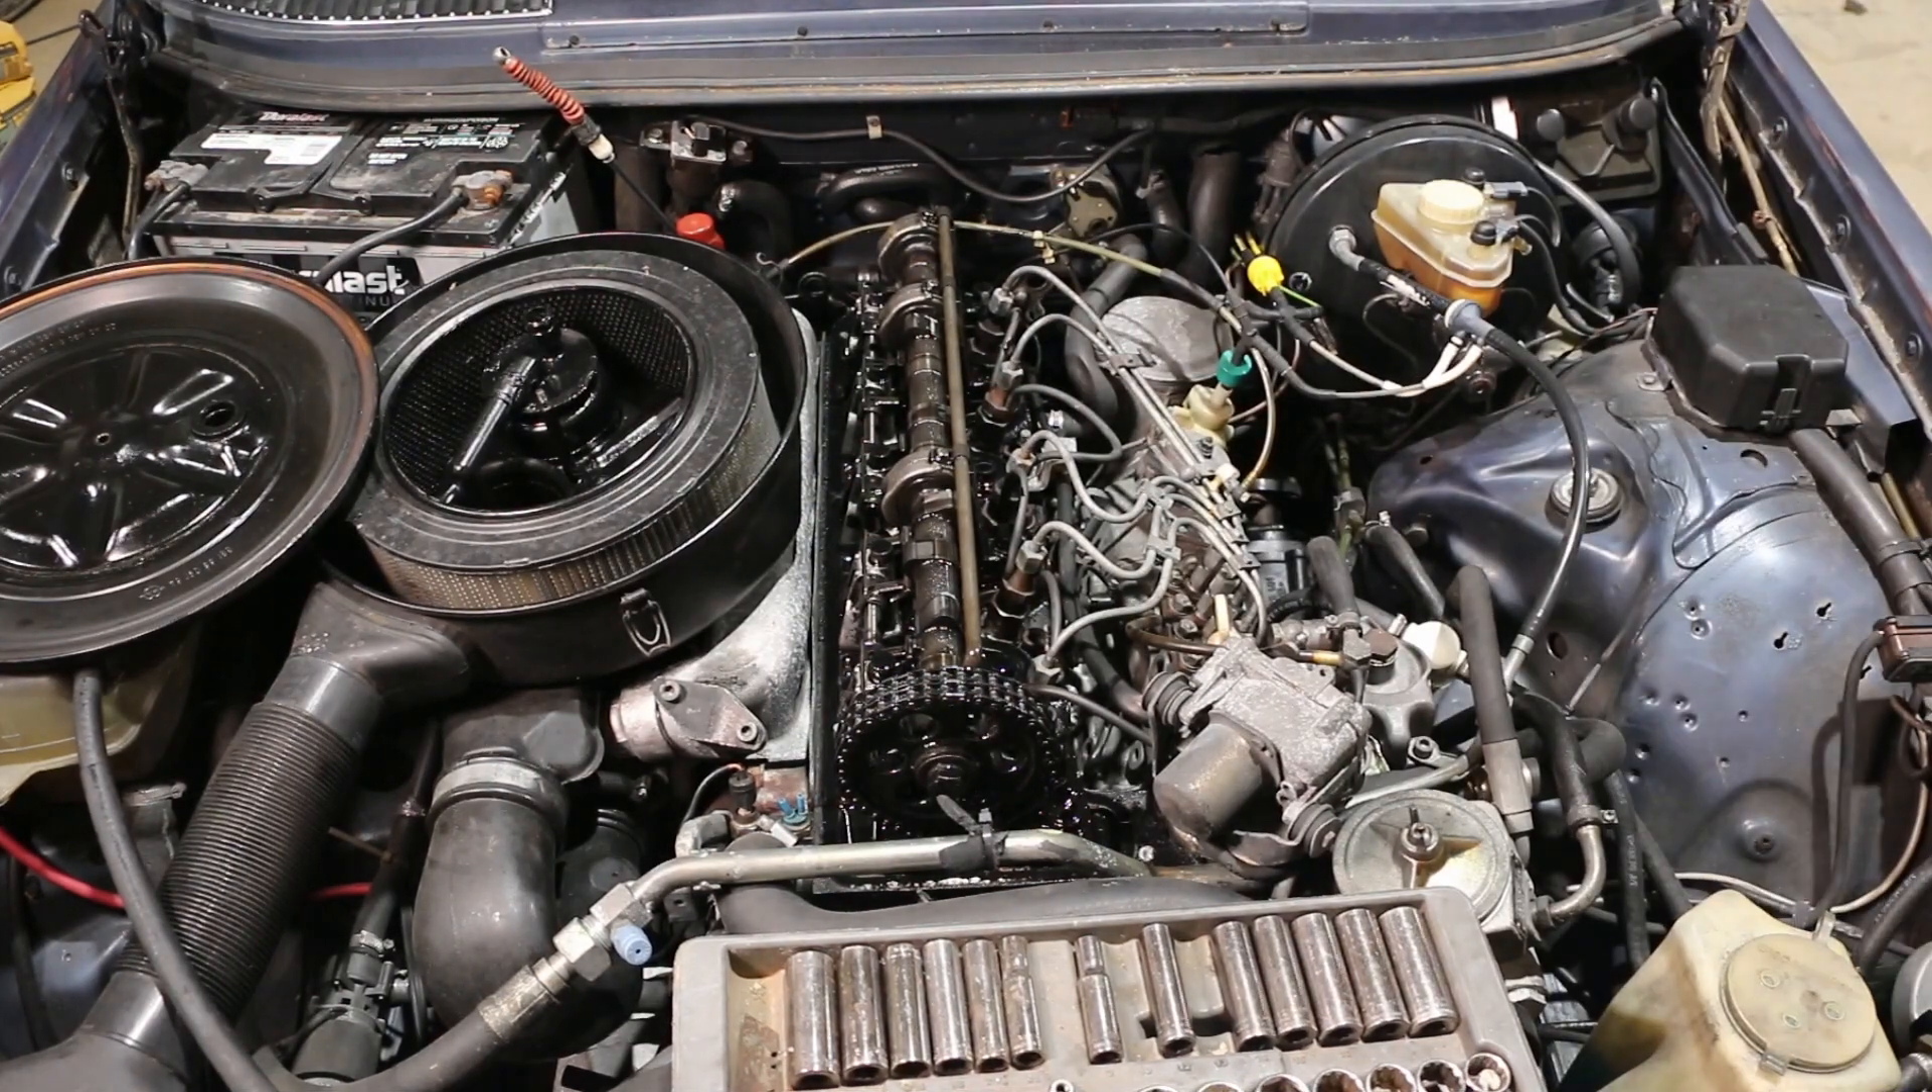There we have it. Our valve cover removed.